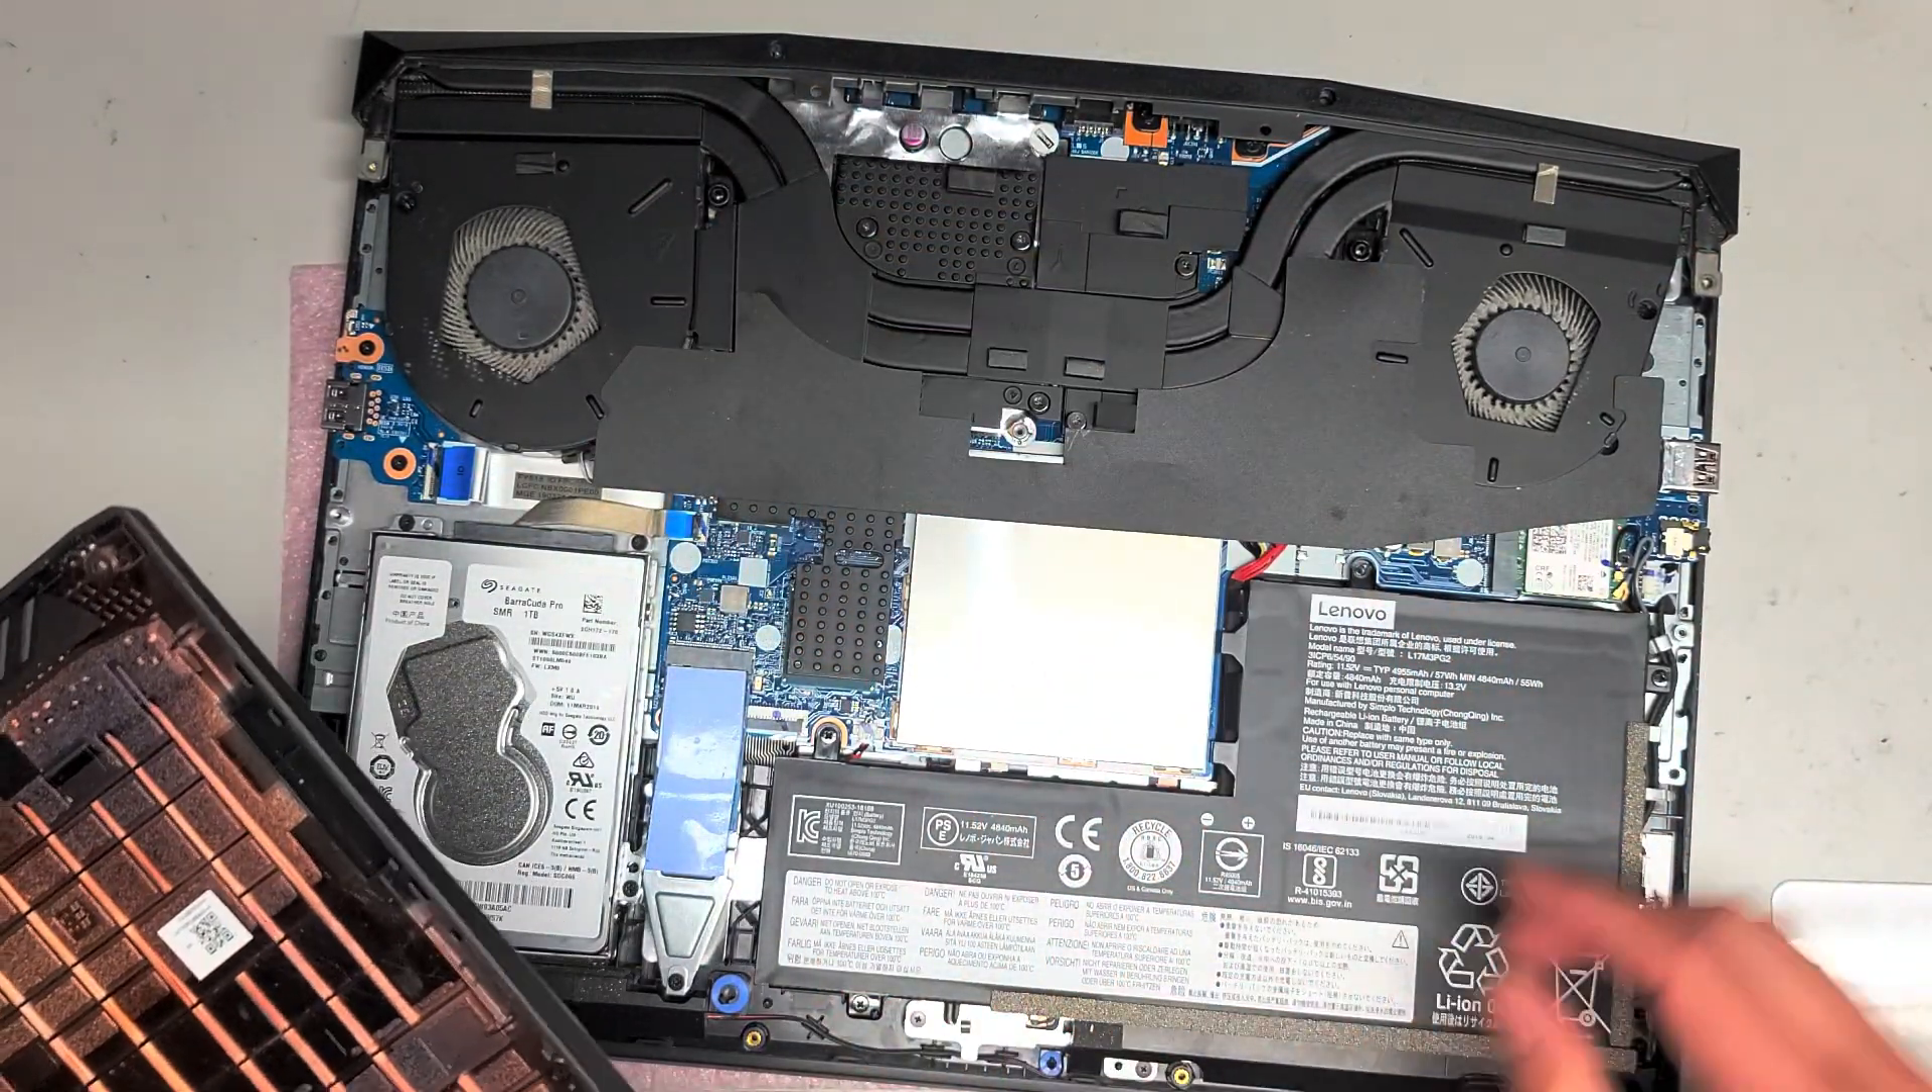We got the bottom cover off.